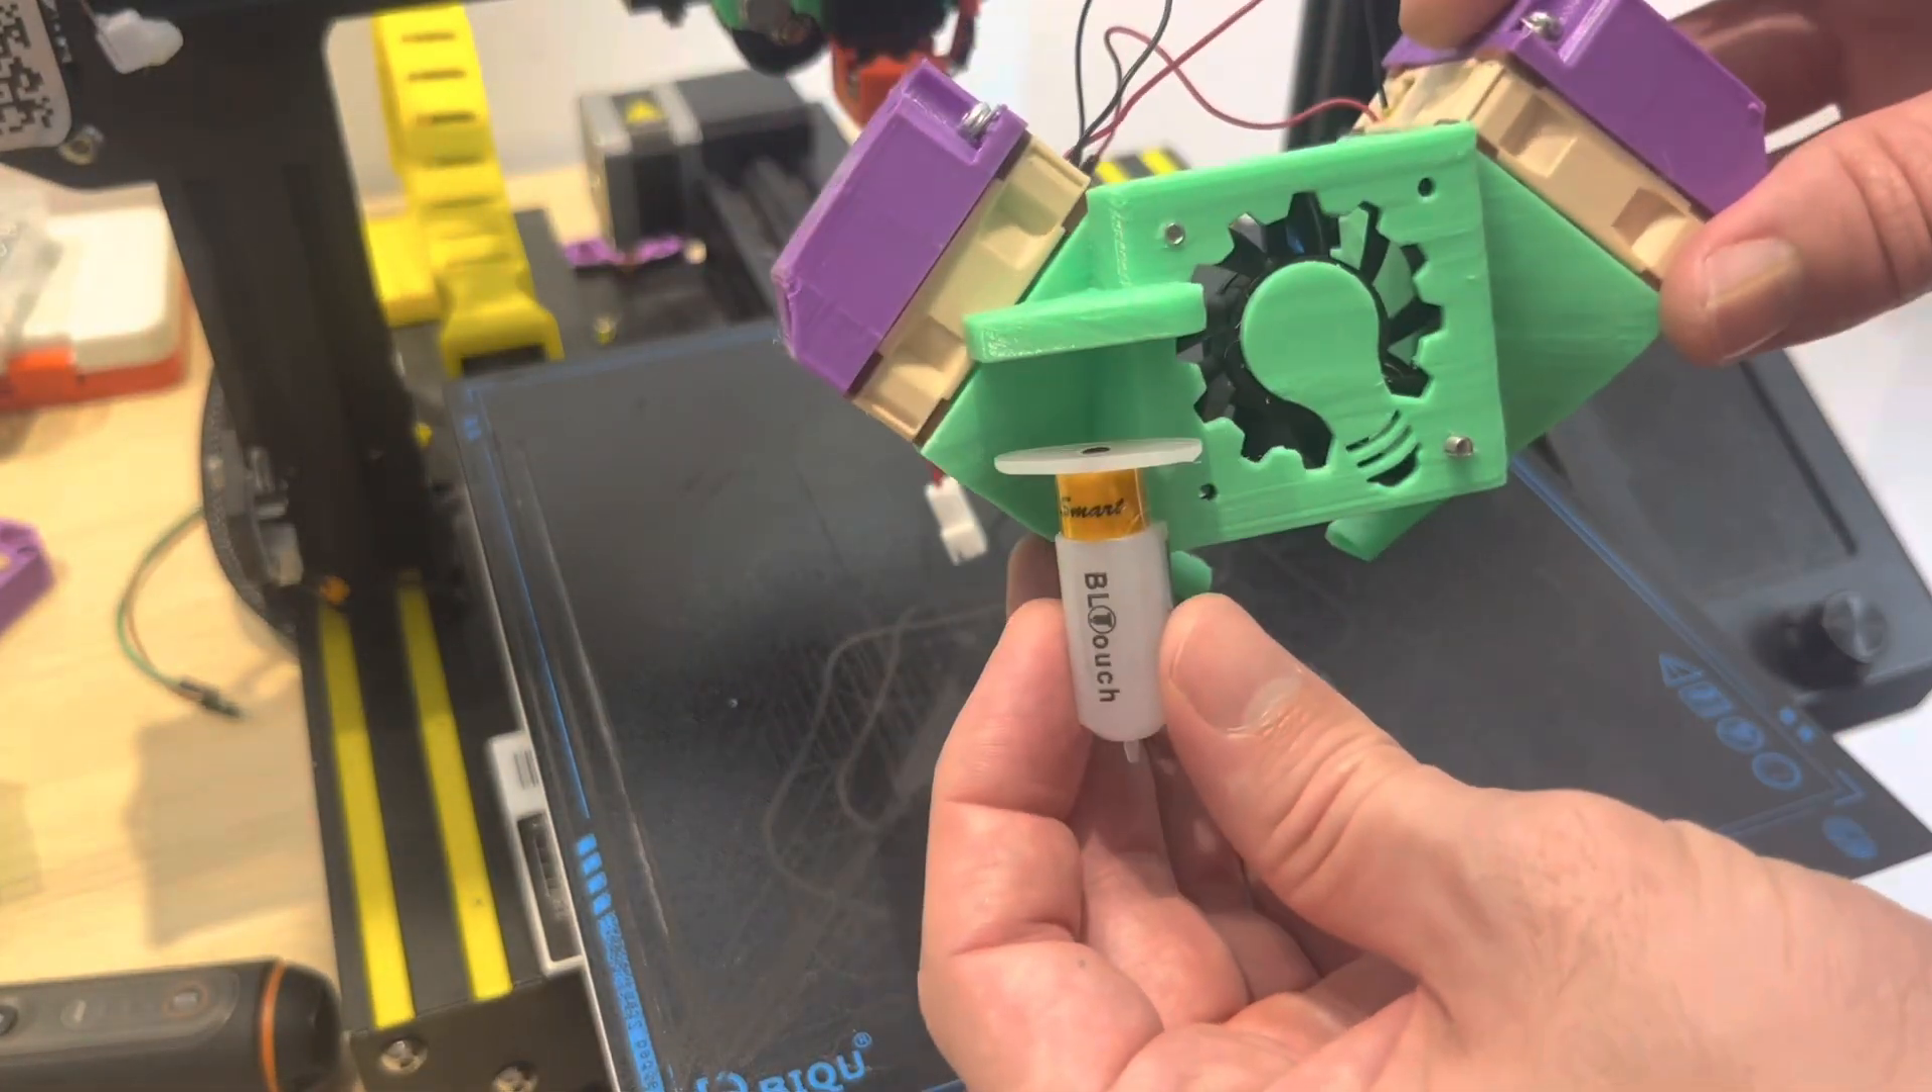All right with those fans in place all that's left is to add the BL Touch.